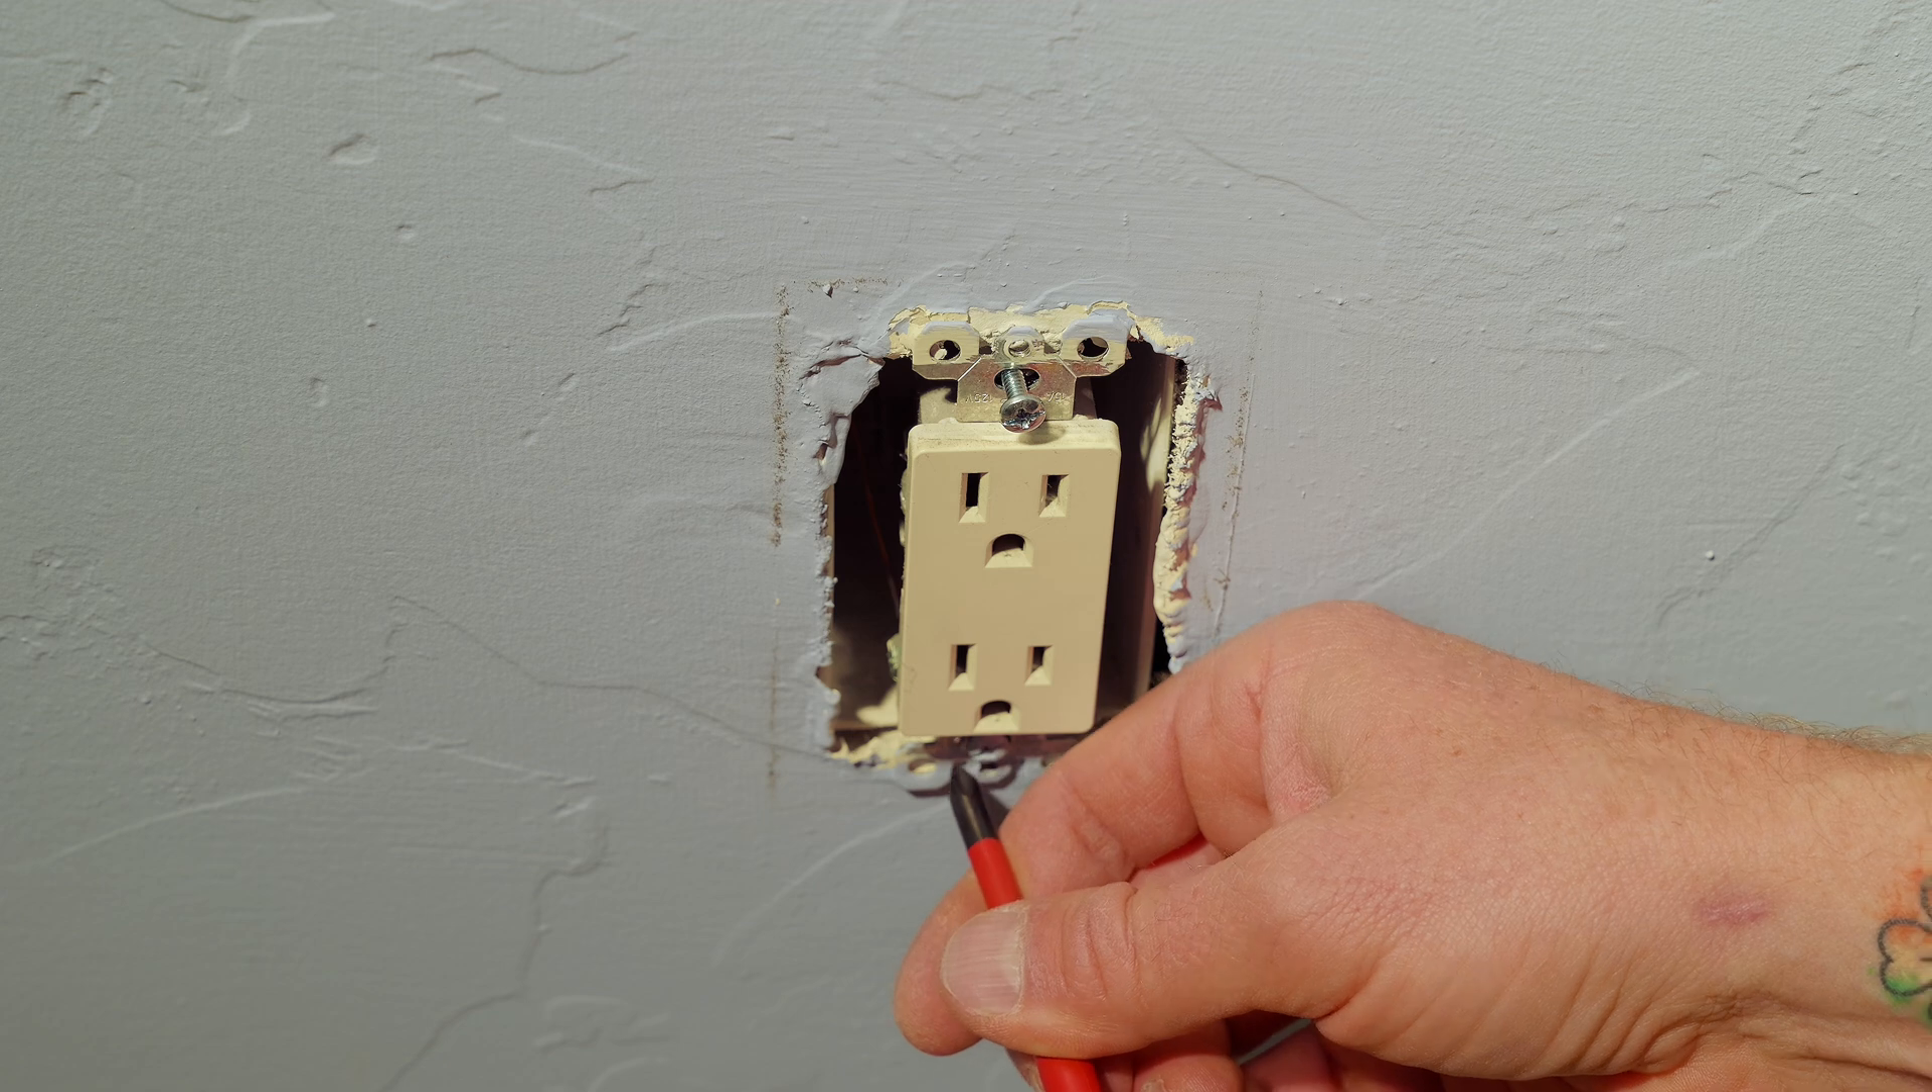Now we've exposed the electrical outlet.